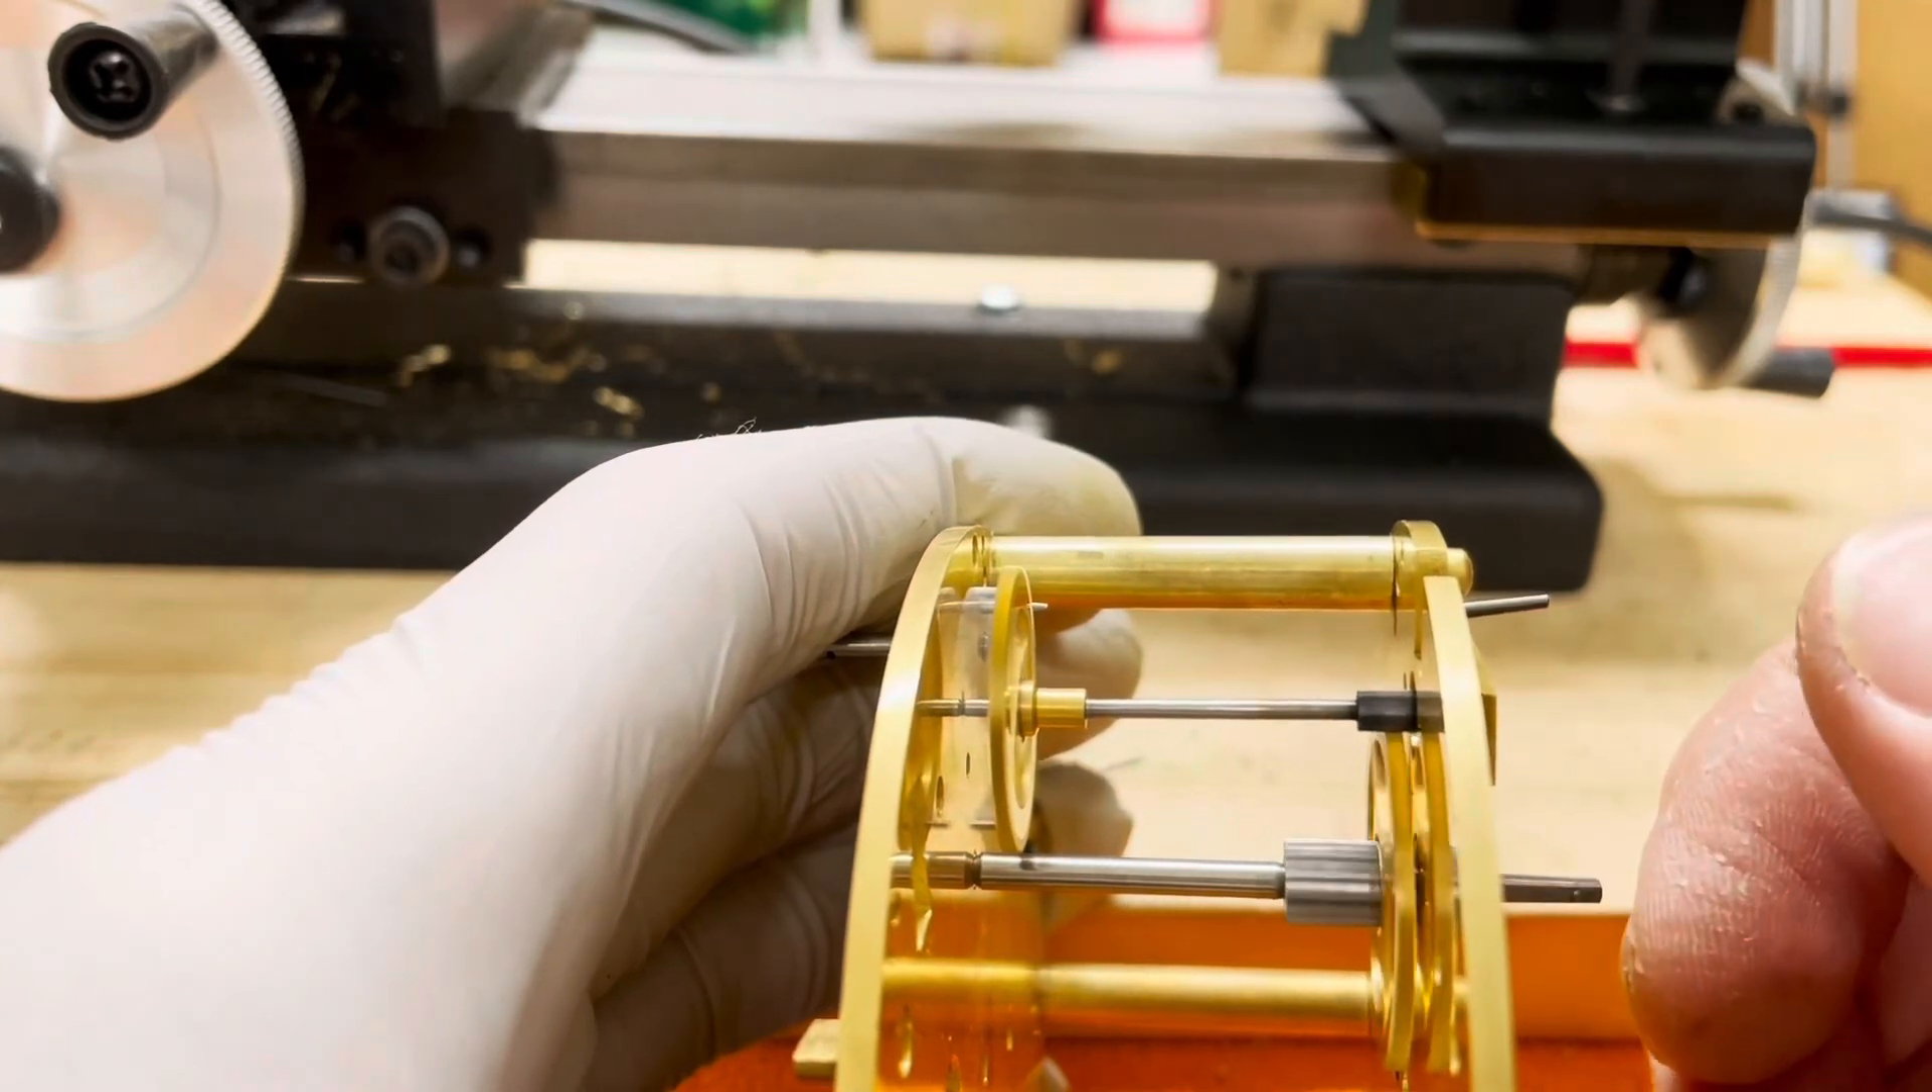All right so here's the final result. Got my wheel between my plates.